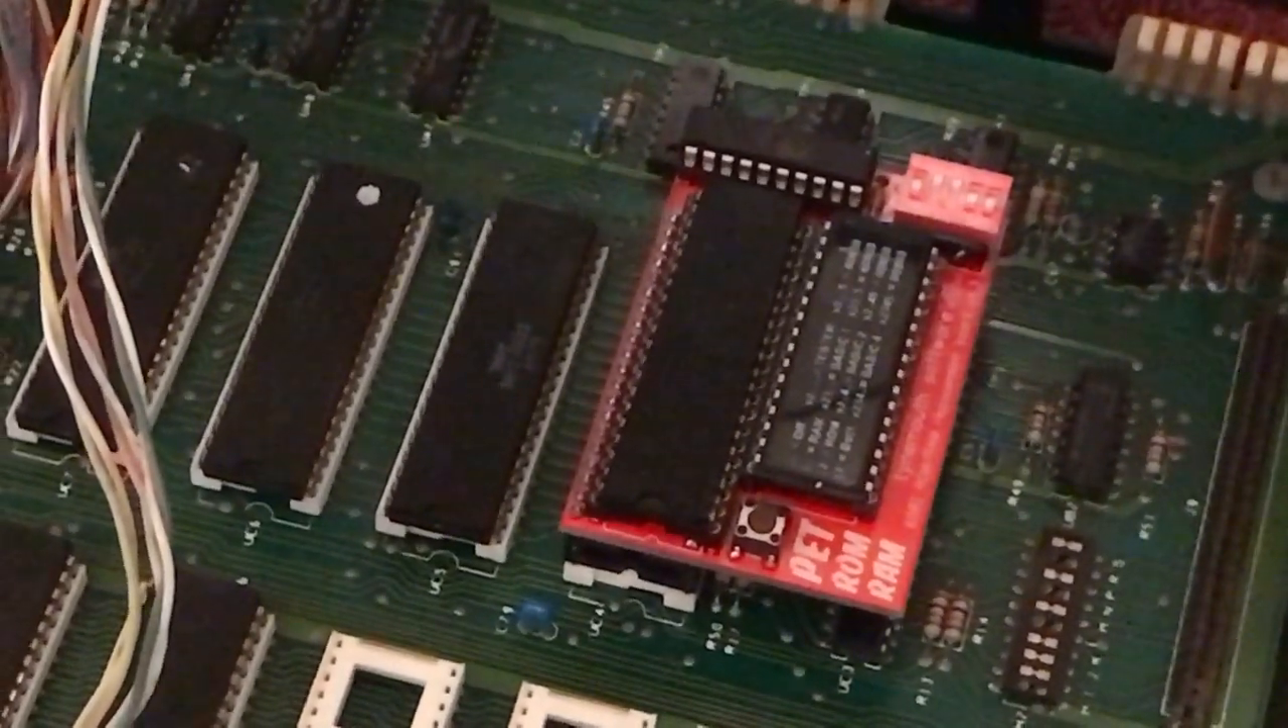The board from The Future Was 8 -Bit is now installed in my machine. You can see it installed right there.